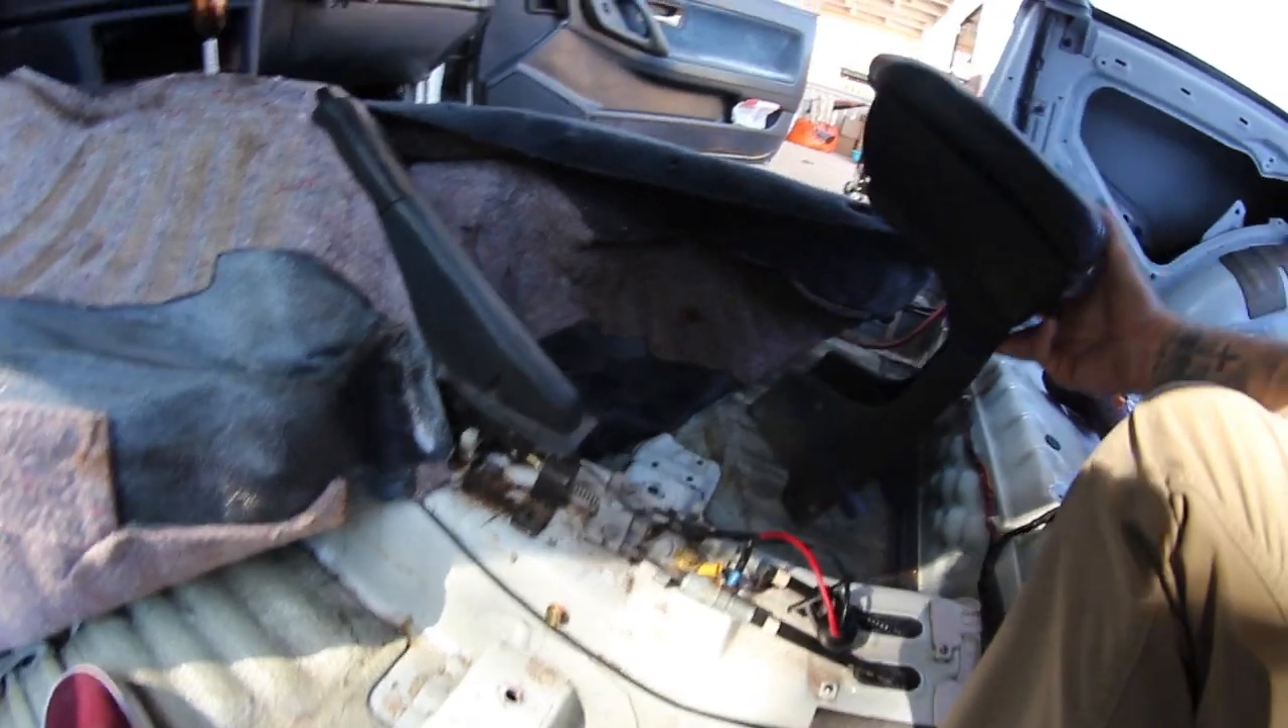Okay so i got the carpet up as much as i needed to.